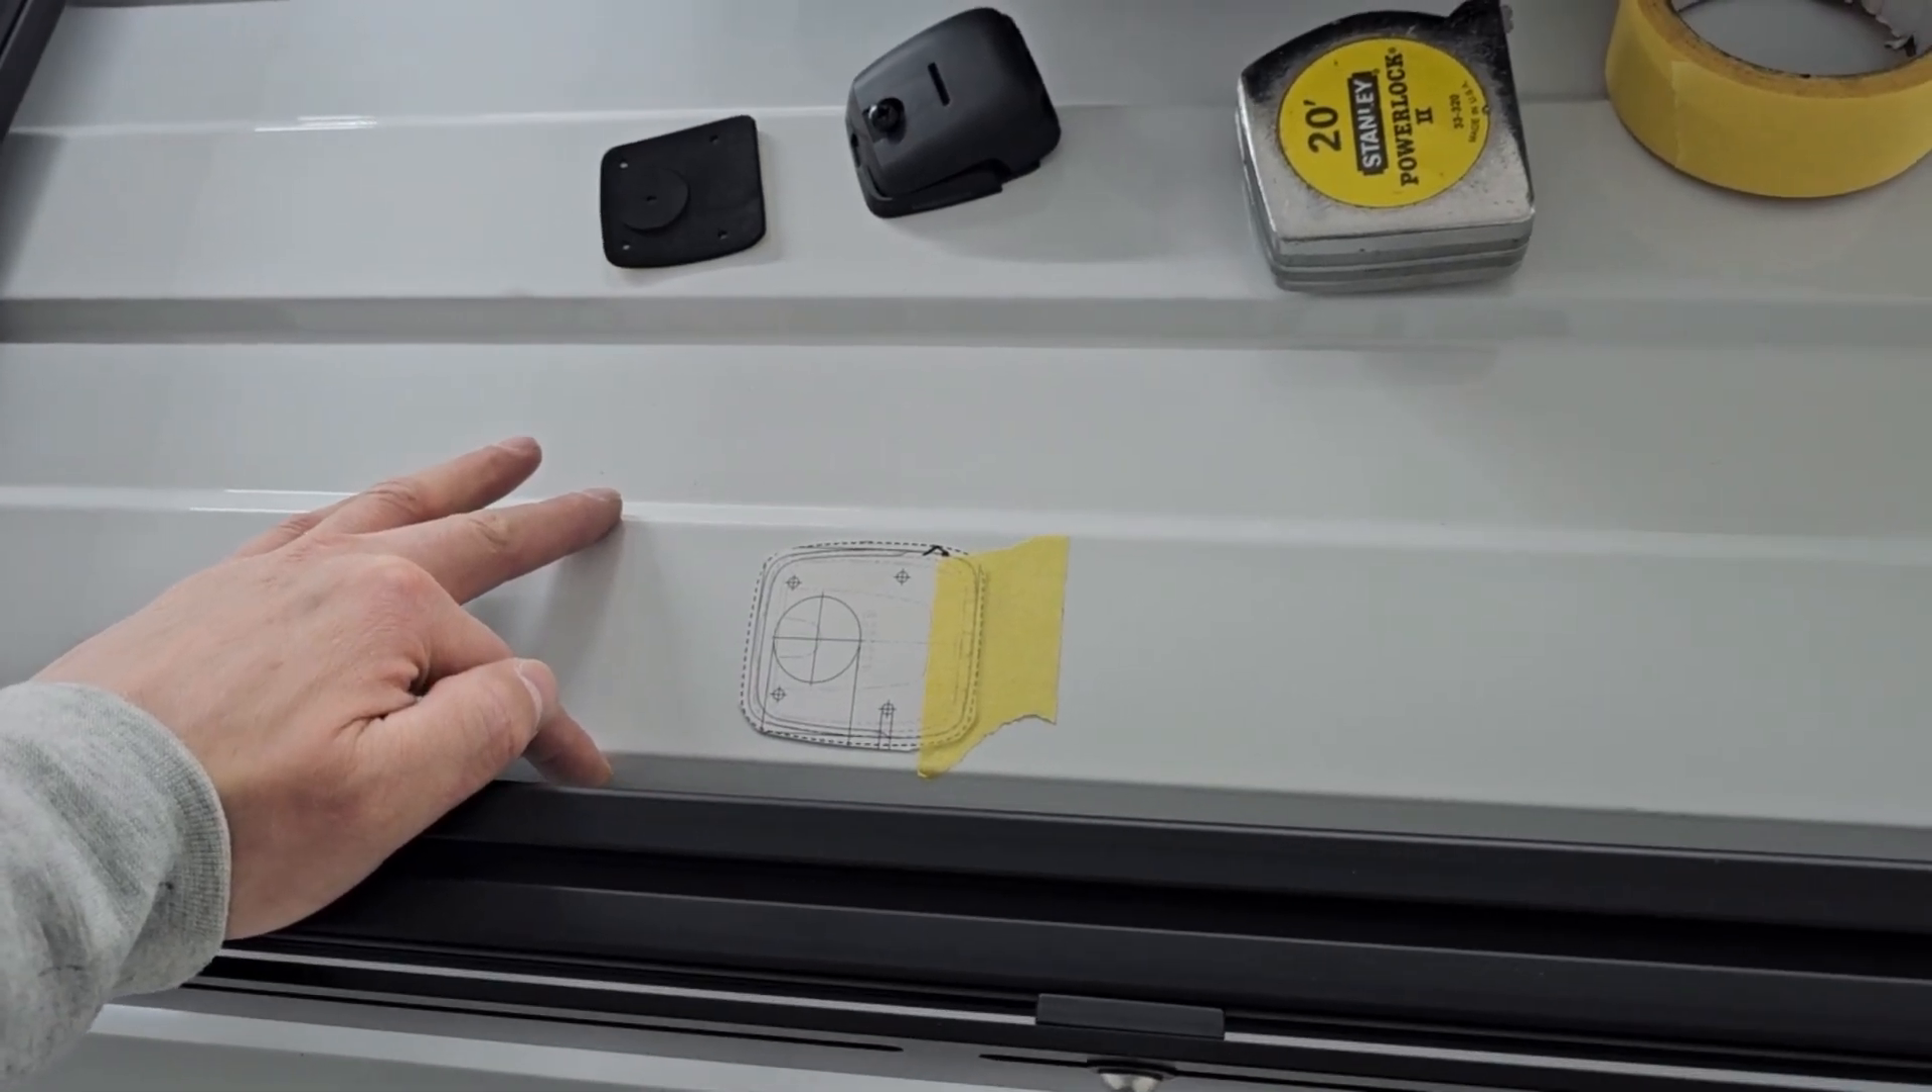And I have the template right here. So as you can see, it fits on the actual width of one of the channels here, the raised channel.